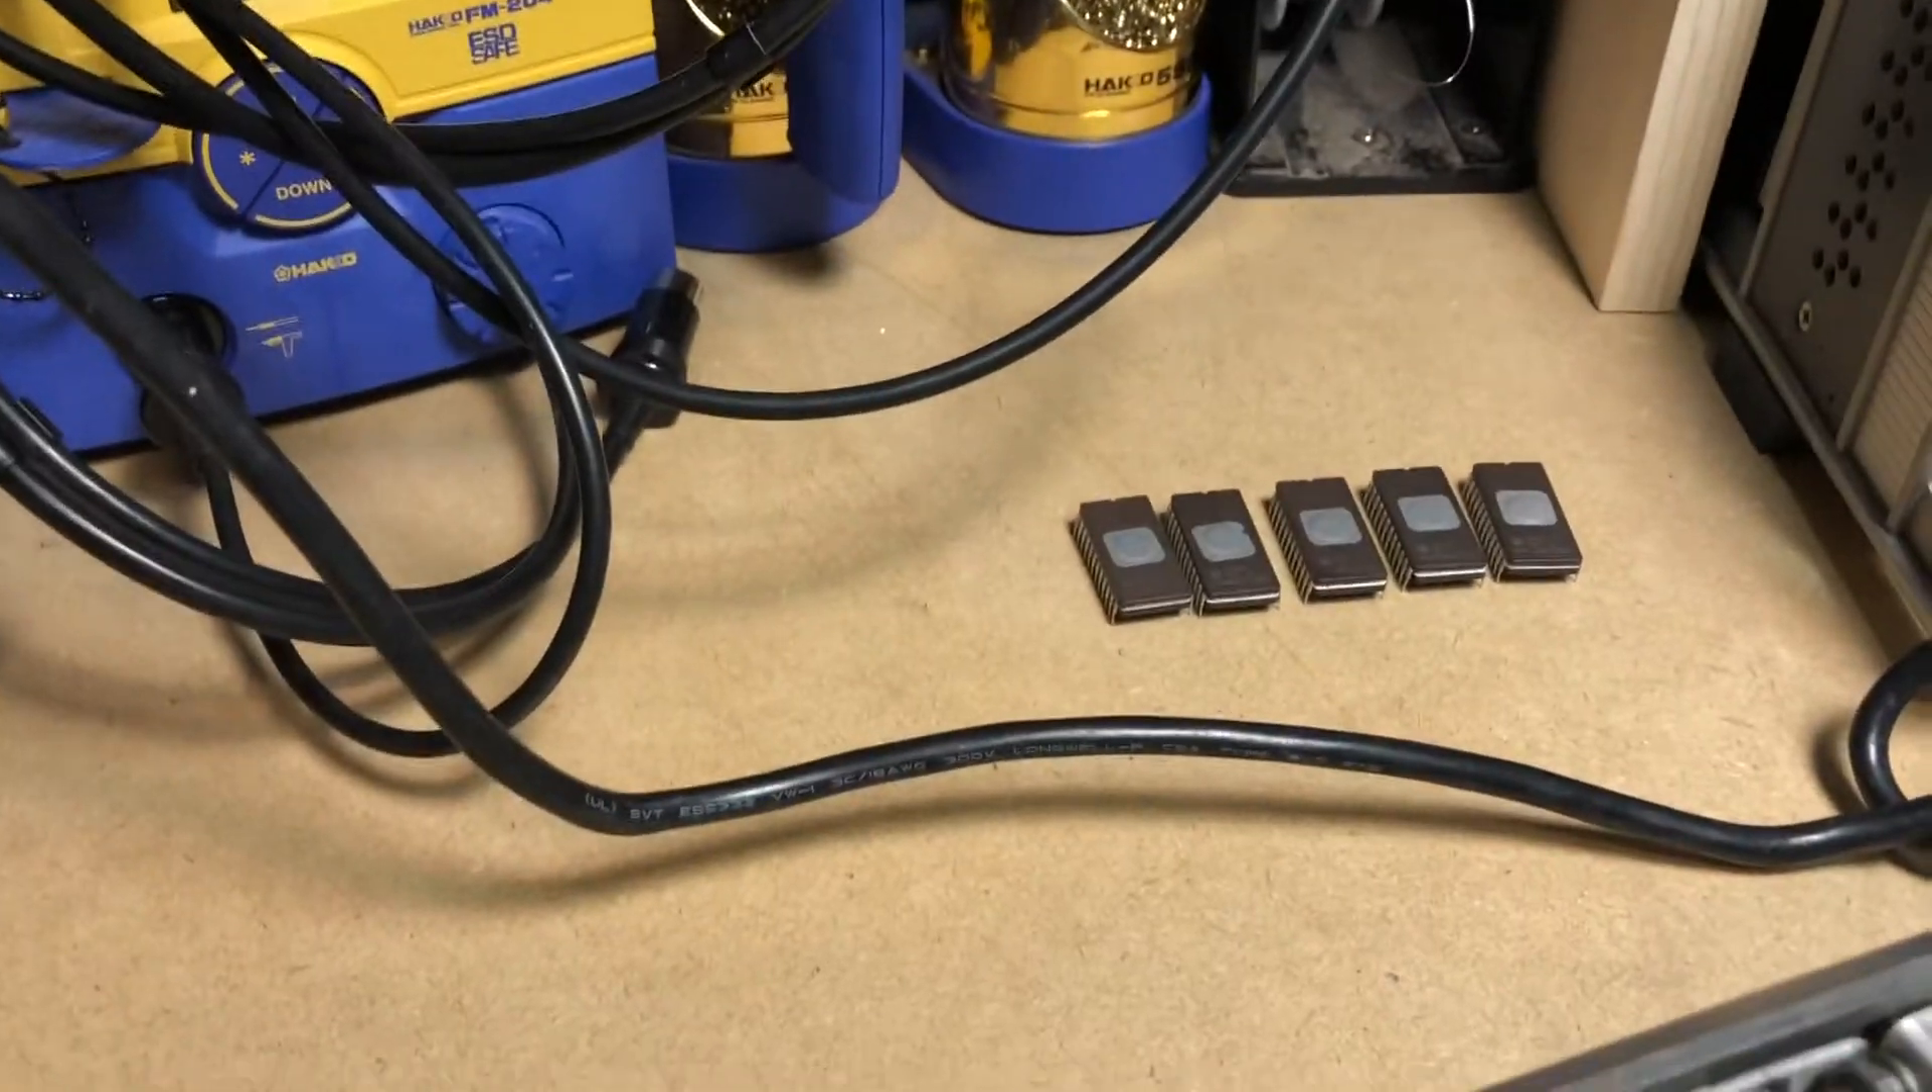Rom chips are removed they're sitting over there on the bench.